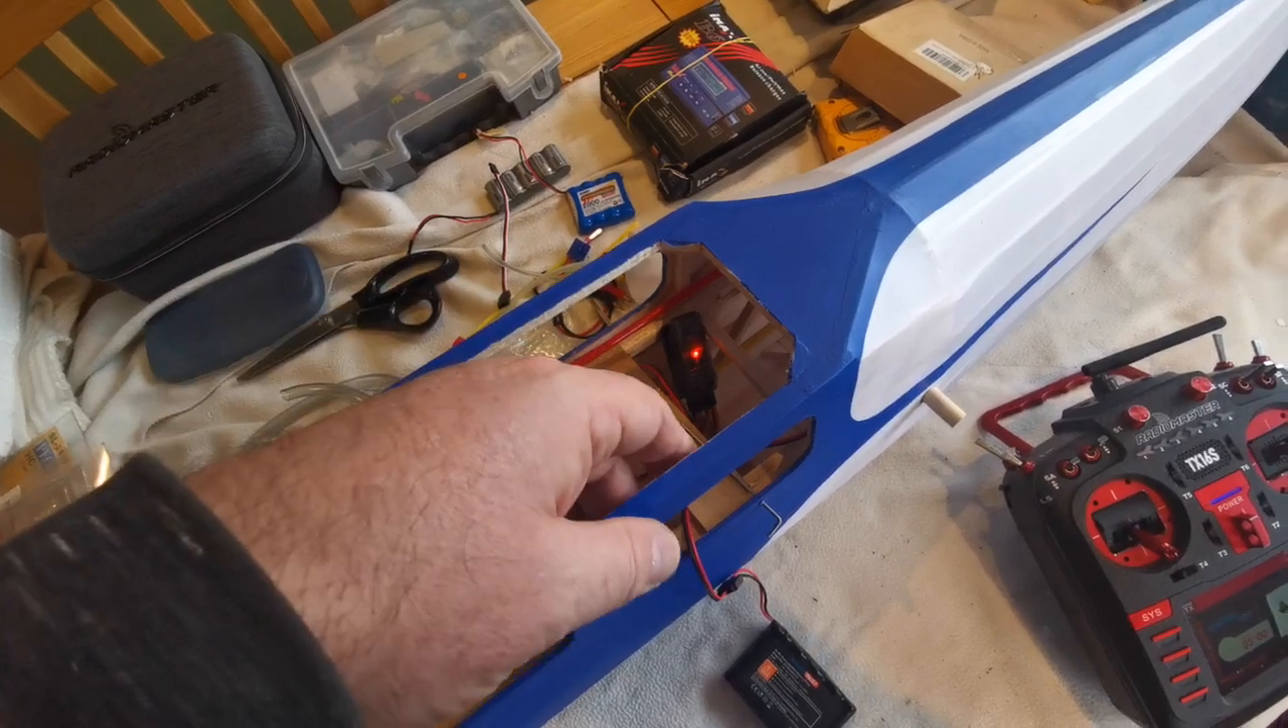And on that point, you'll notice that none of the glazing's been put in yet because it's still easier when working on this to be able to get my hands through the windows.